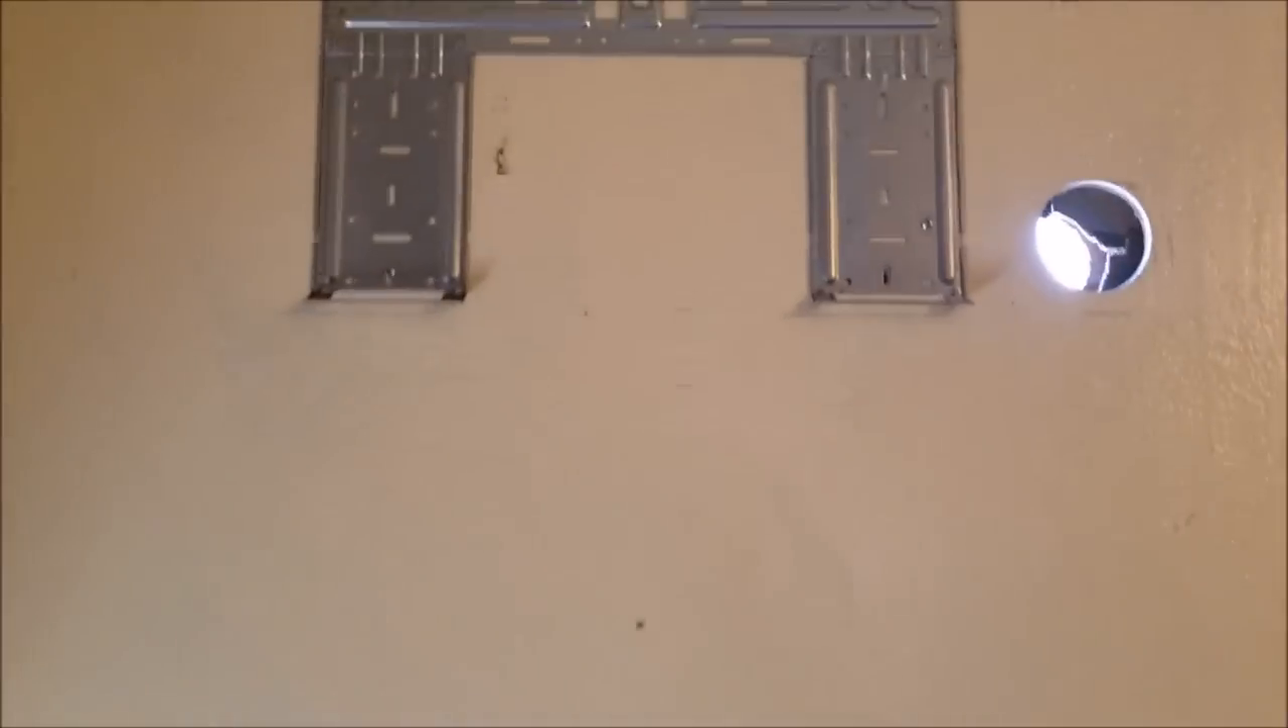I'm done mounting the plate and that's basically it there.